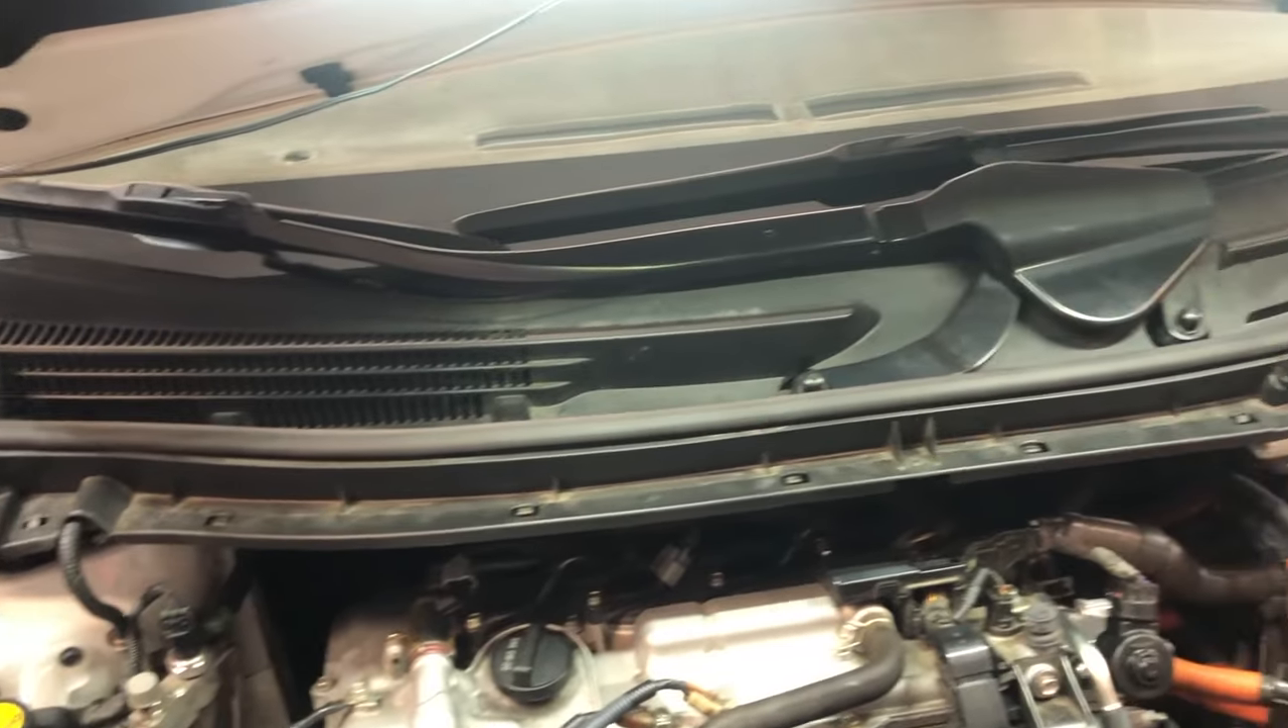Got the wiper cowl all reinstalled. Wipers back on. Everything is set.